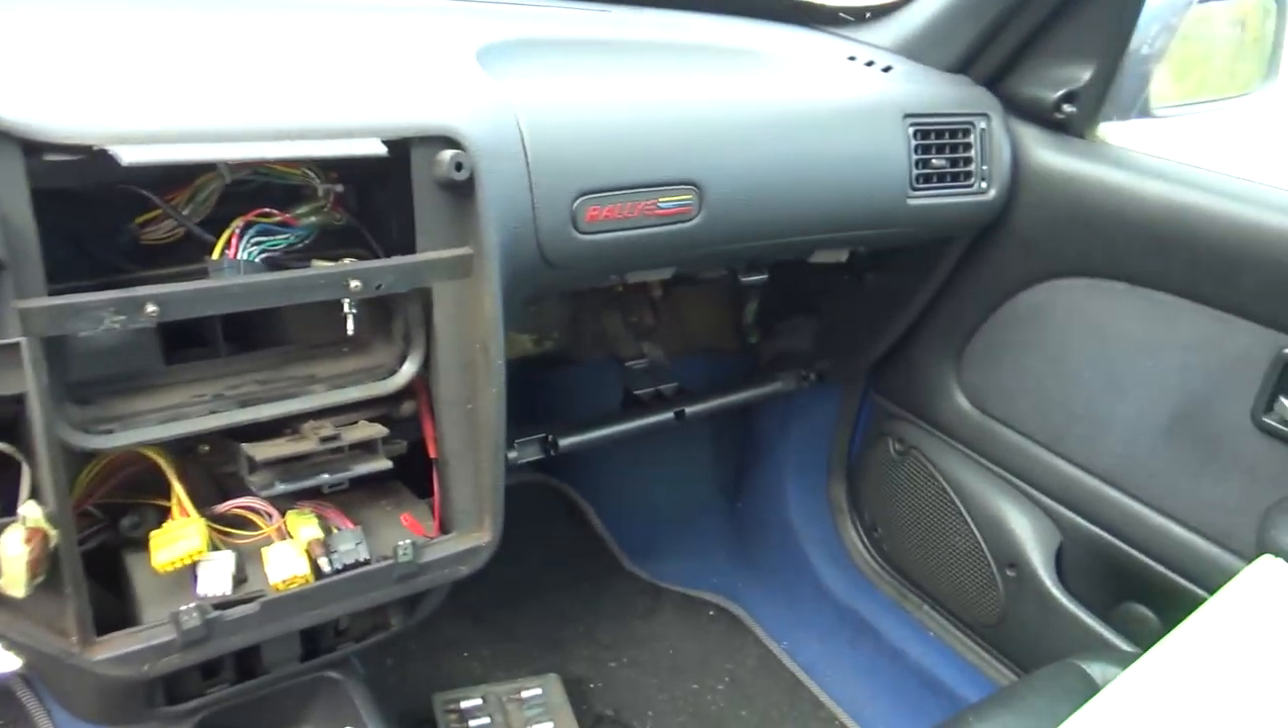Okay, this is how it's looking right now. We only have to remove the dash.